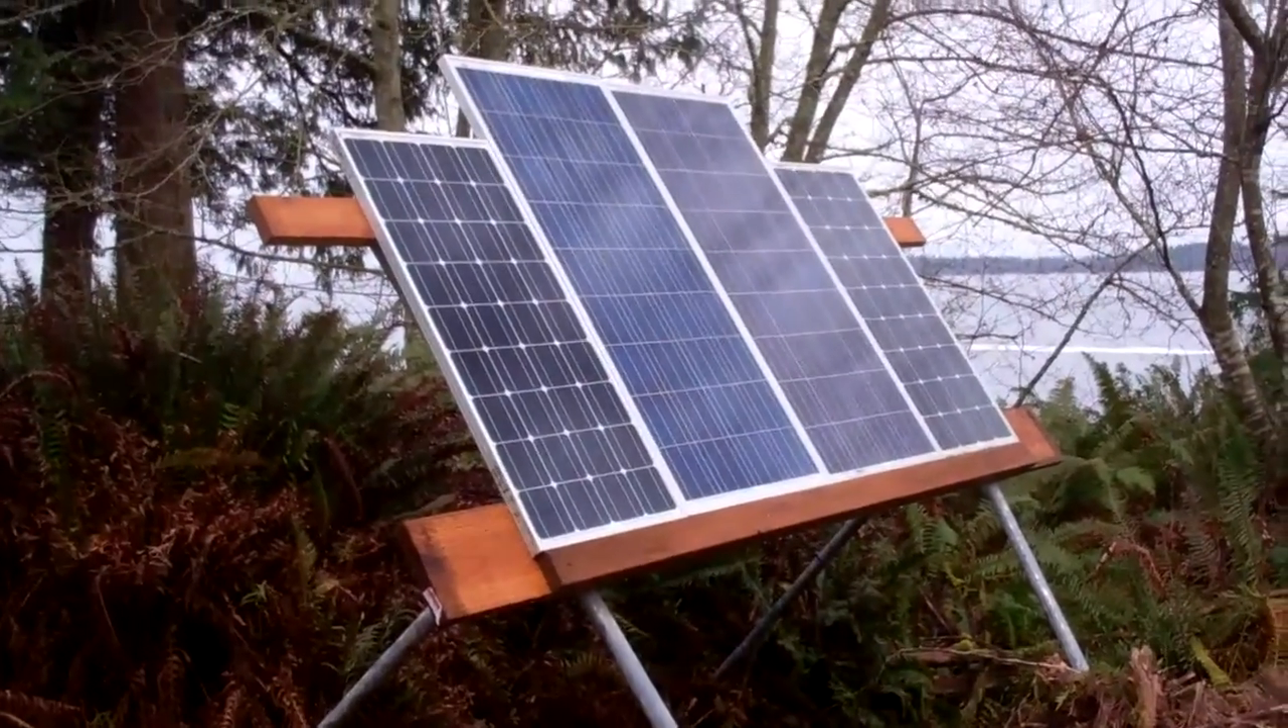Over the last couple days, I've just finished installing the panels on this new stand I built last summer.